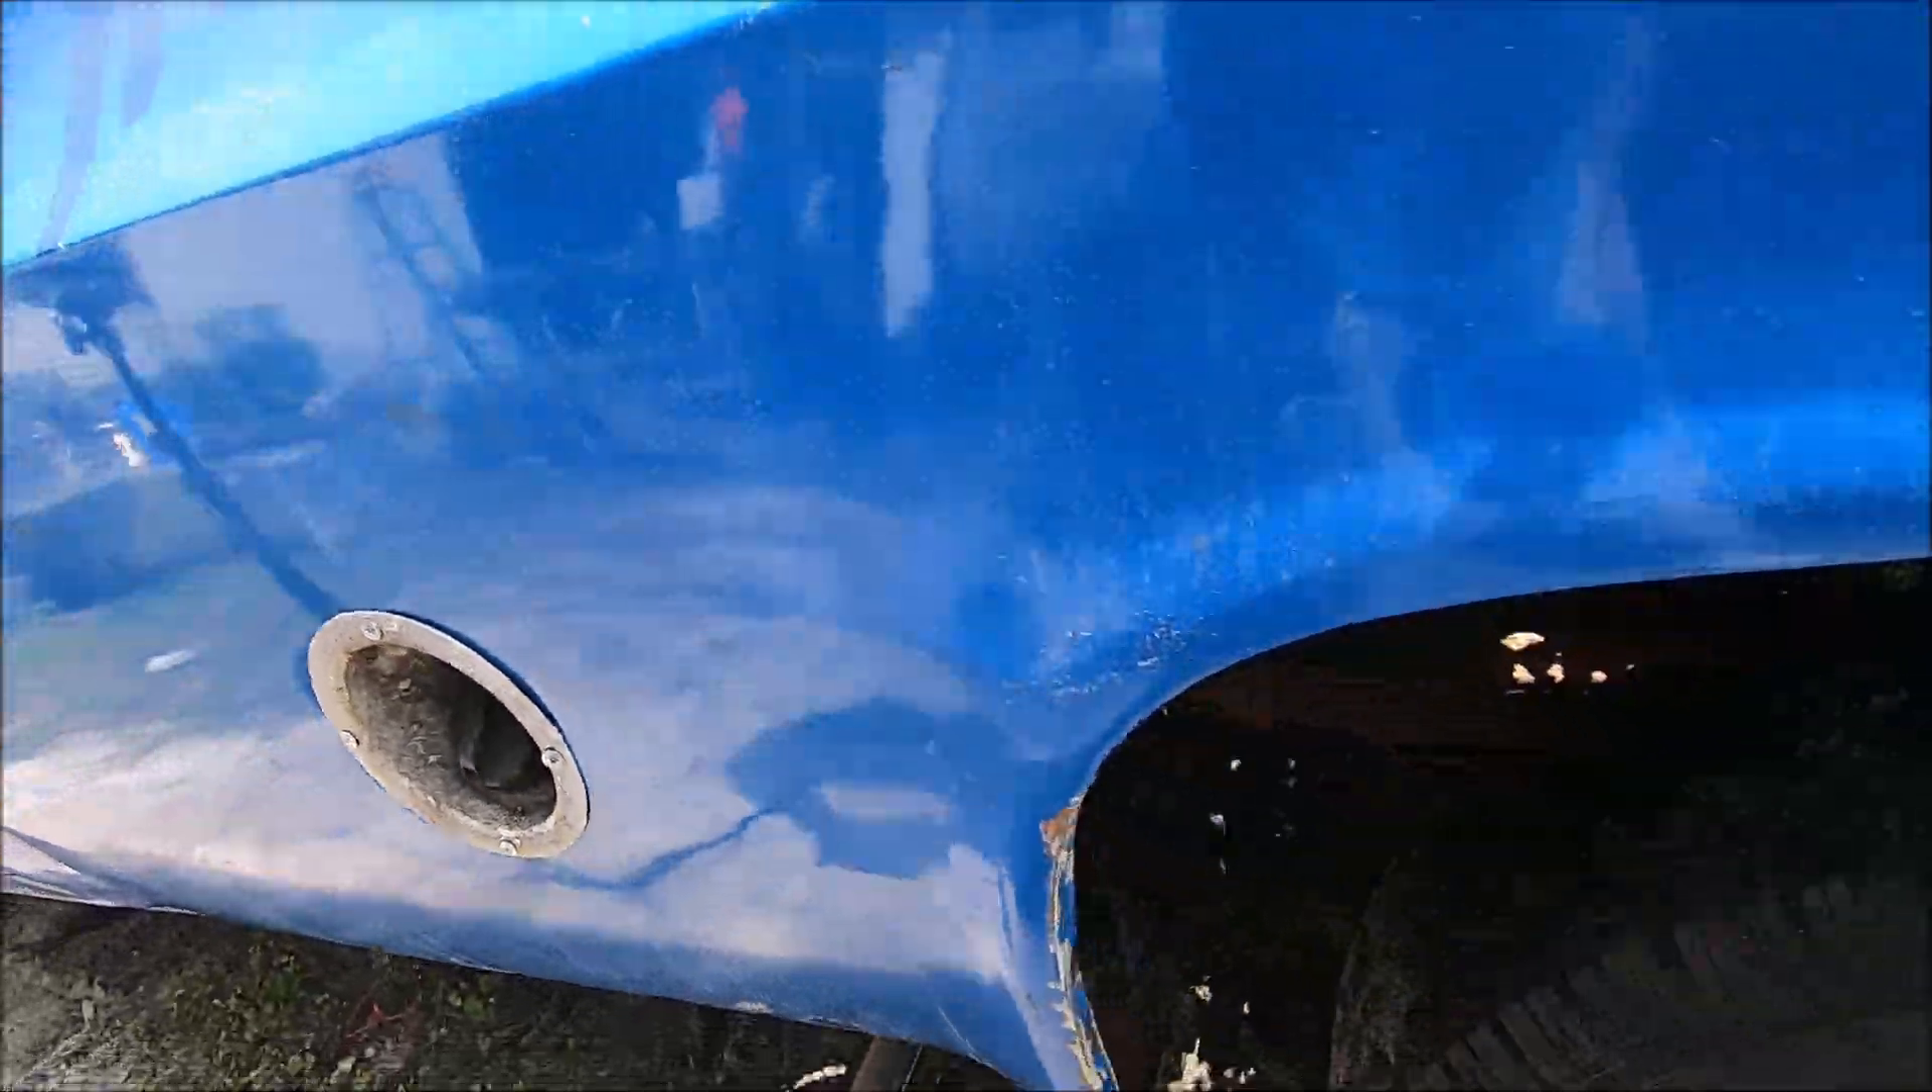Passenger side fuel fill is in.